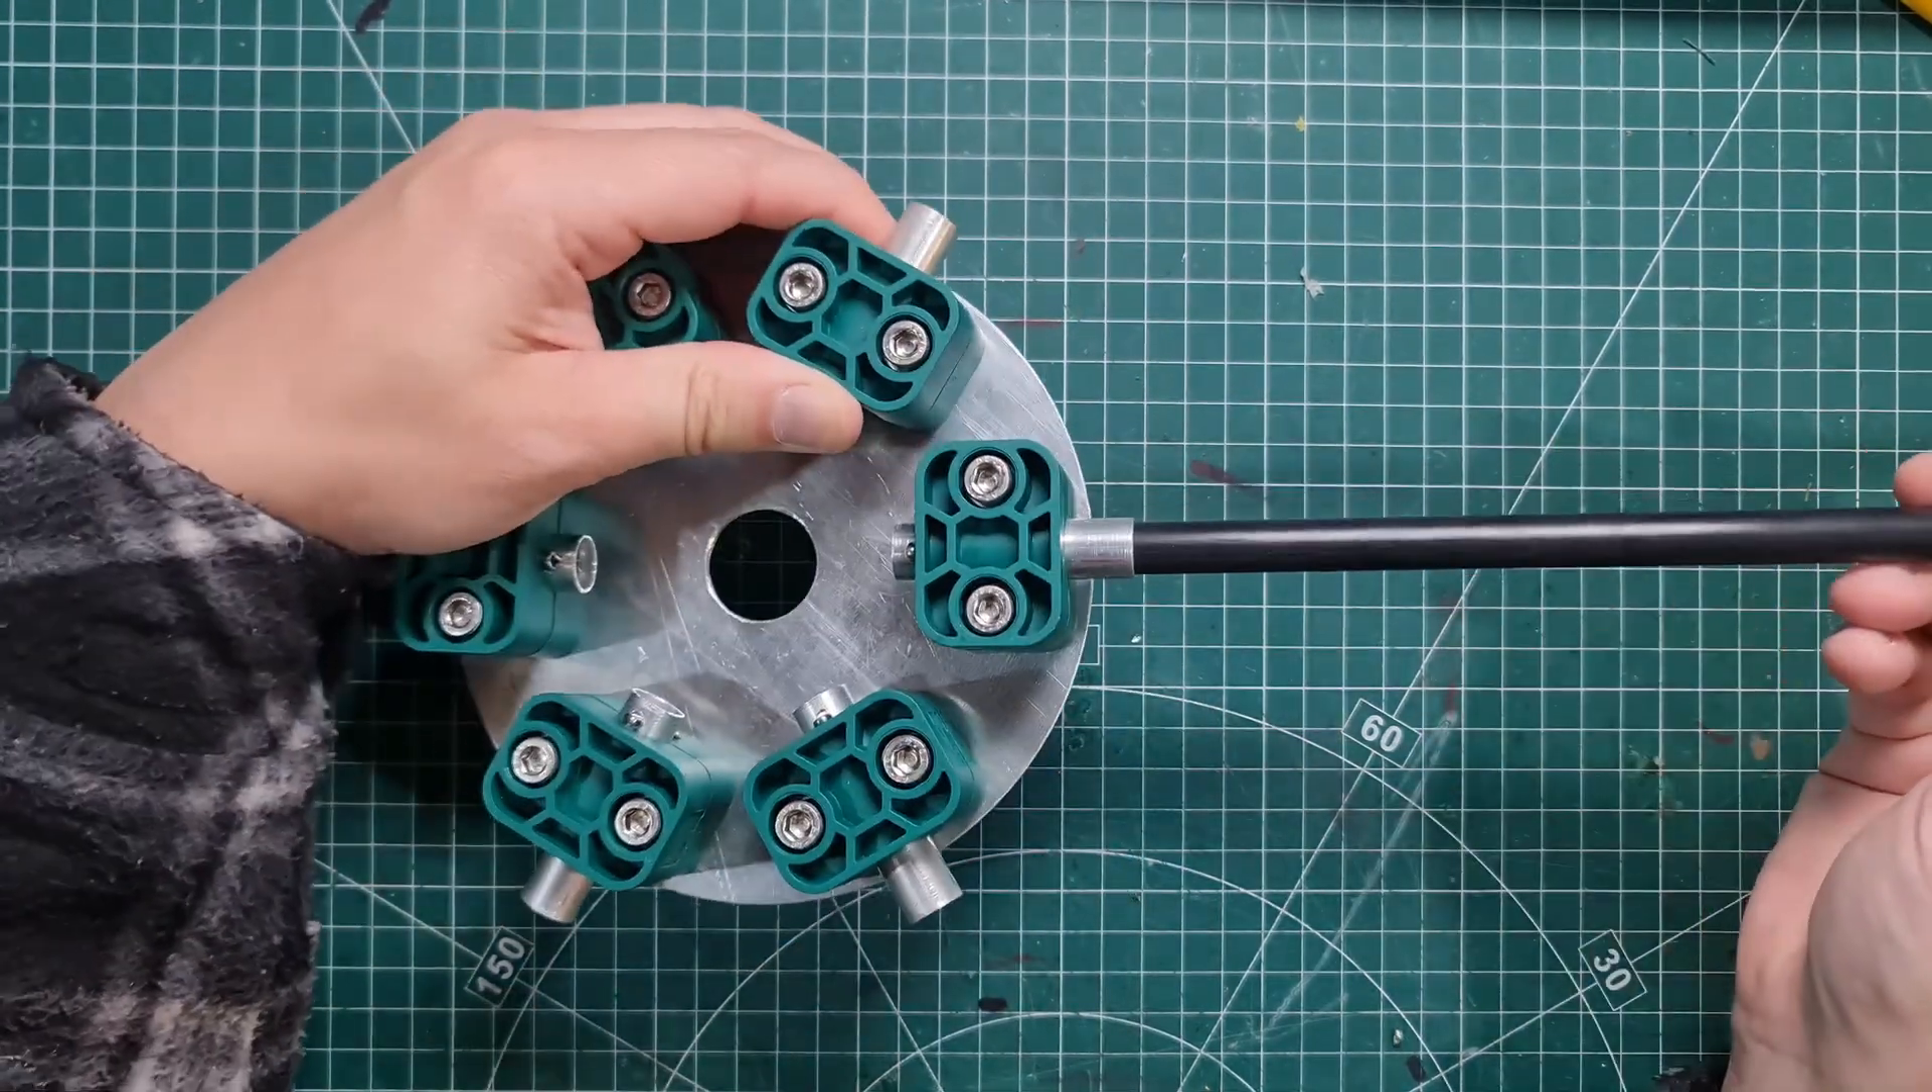Now, as you can see, I have aluminium tube here, fitted into these hydraulic clamps, and these just fit in nicely in there.